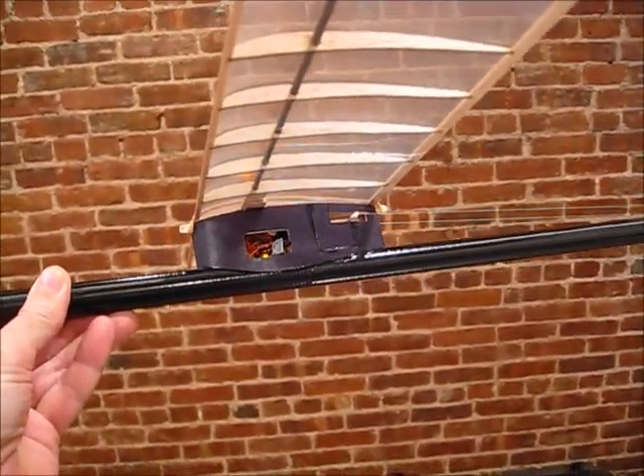A couple other things I did is now I mounted the pylon, as you can see.